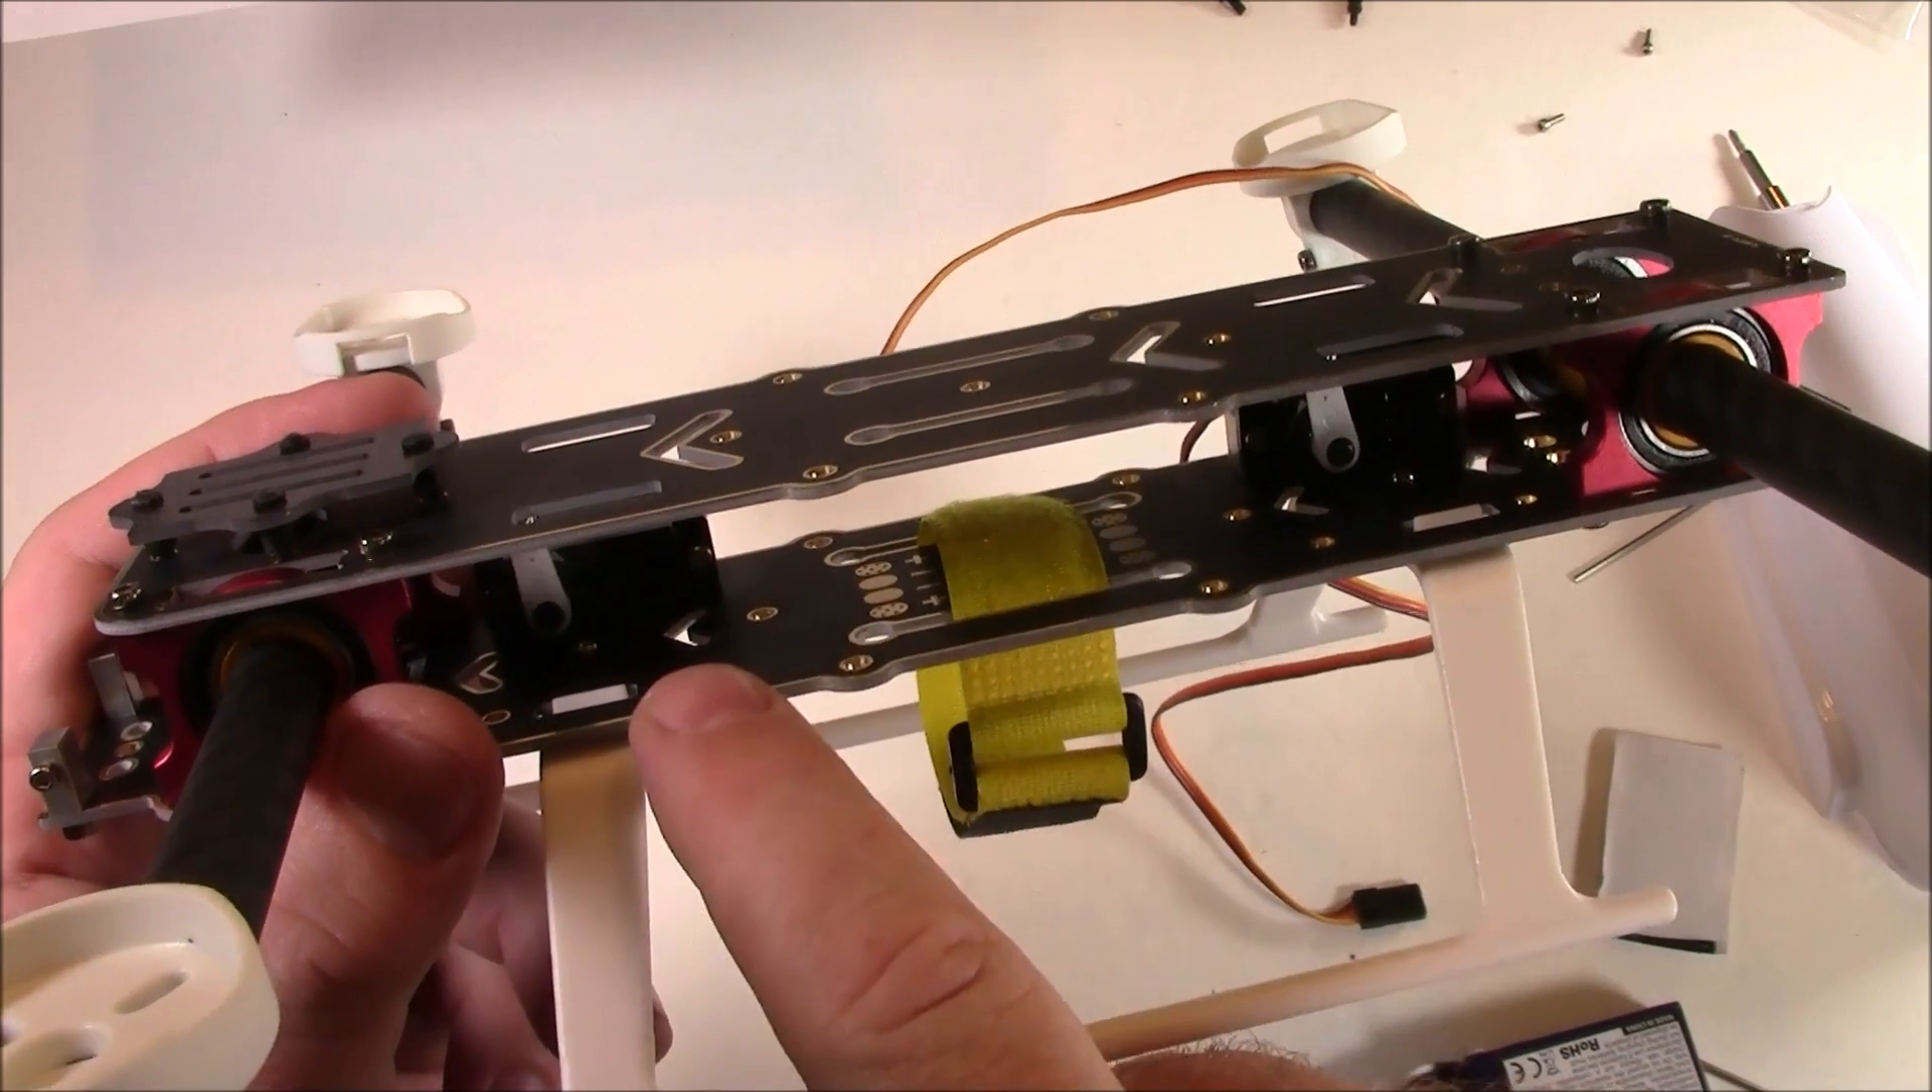So here it is with the landing gear on and the battery strap in place and the top plate on.